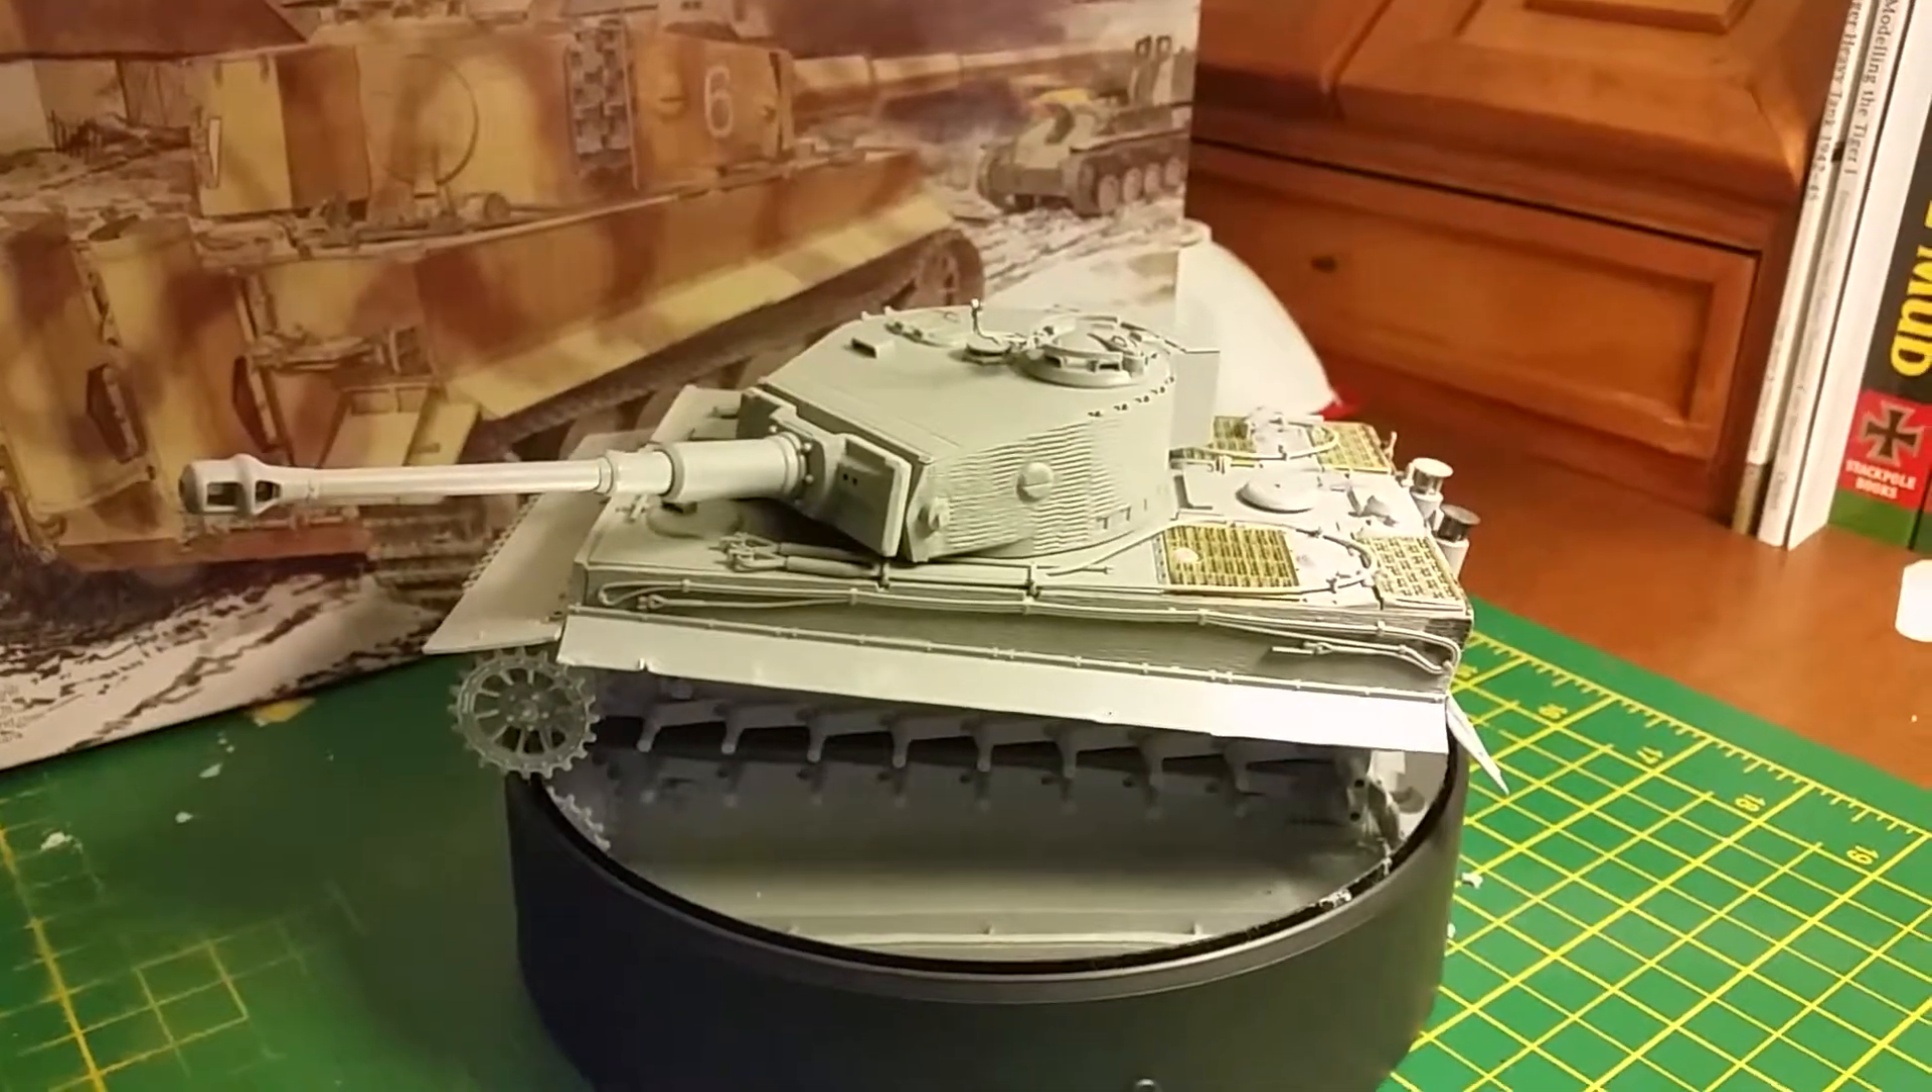As you can see I've got the actual turret almost fully constructed. It's not quite finished yet as I've got to add the spare tracks to the side of the turret.